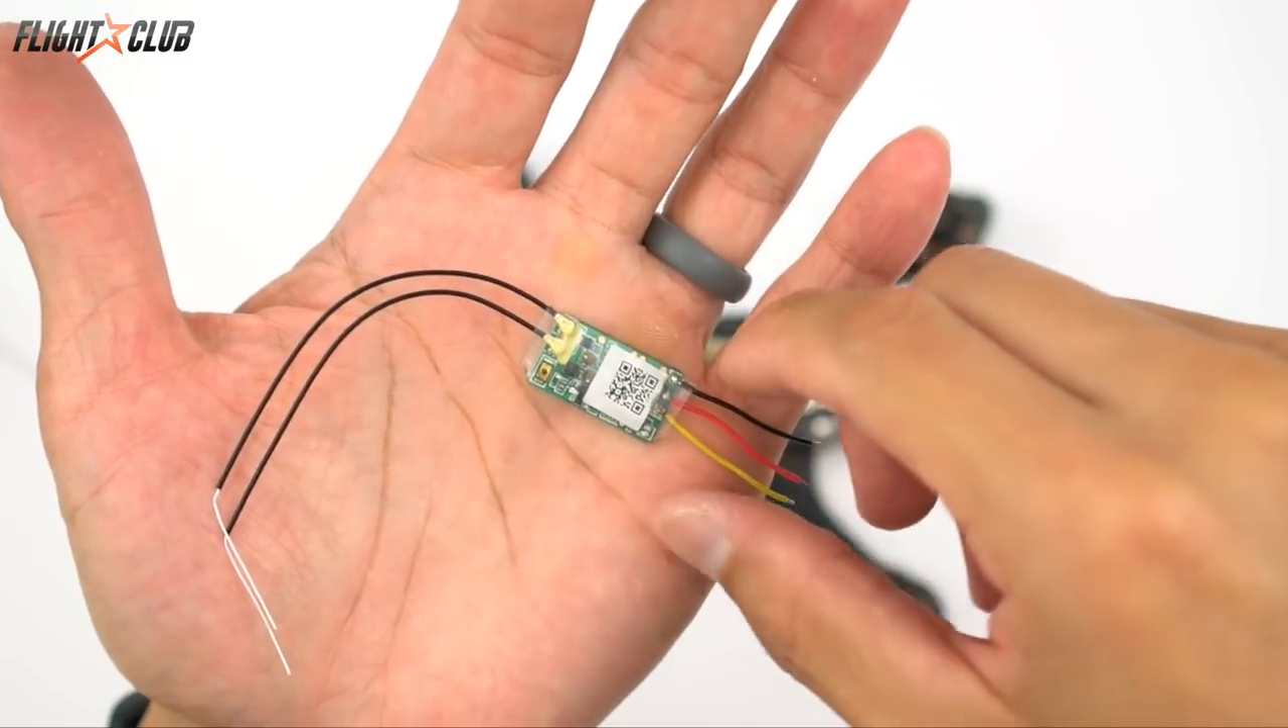So this is what the xm plus should look like once you have um the wires connected on there.